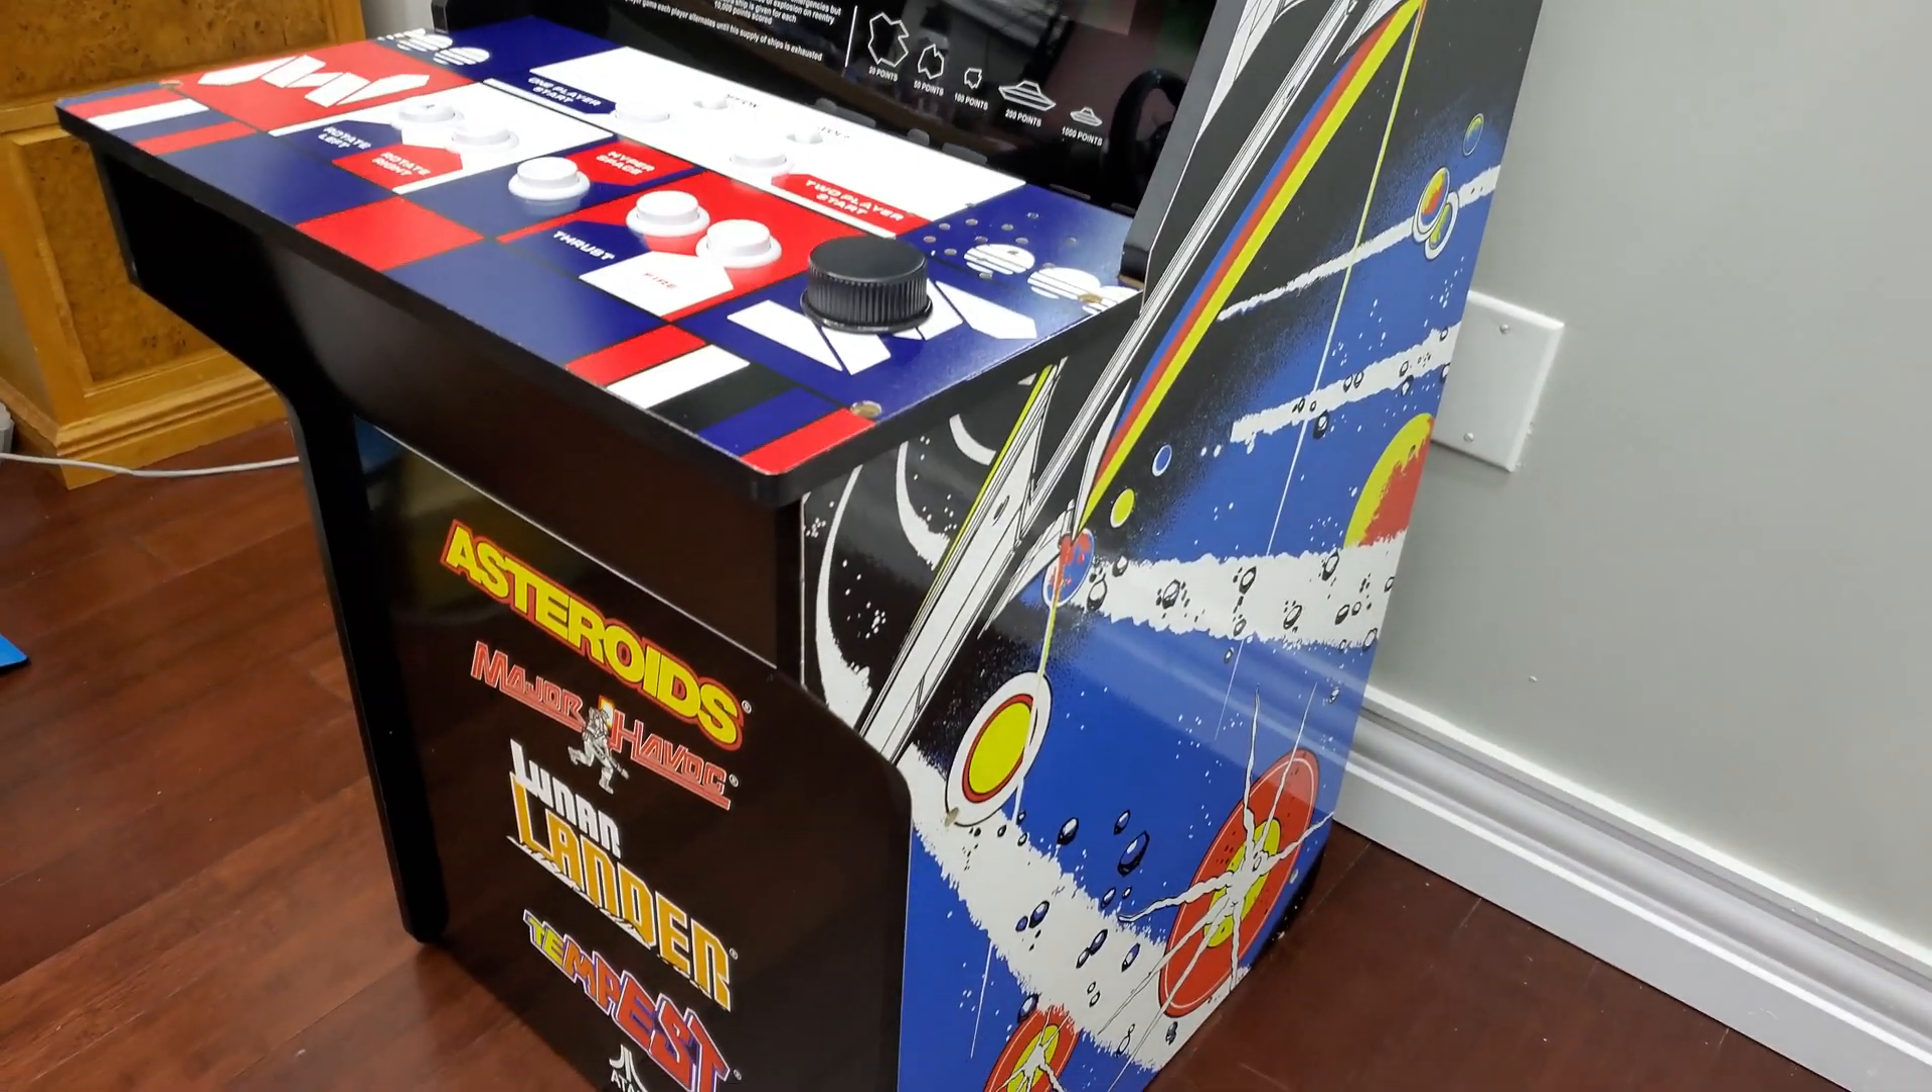Okay so I just finished assembling the arcade one up unit and in my opinion it's actually one of the better looking machines.